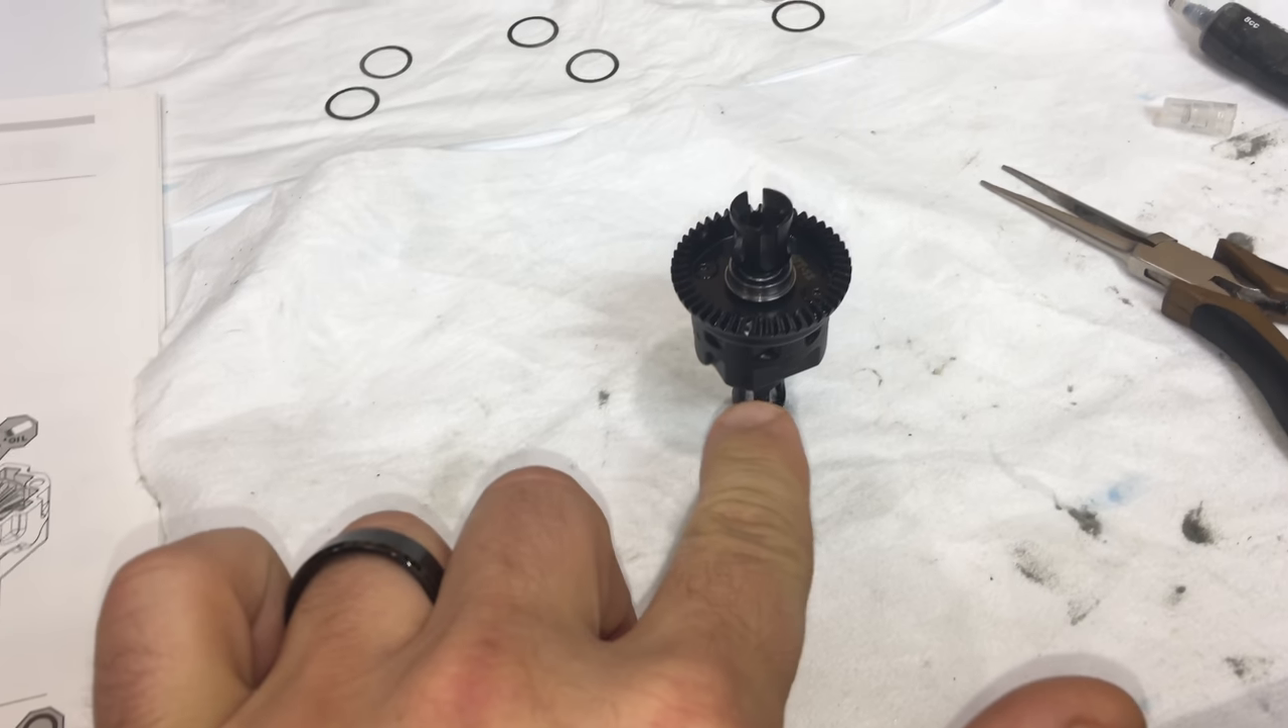Just finished up step number D3. Have the rear differential fully assembled.